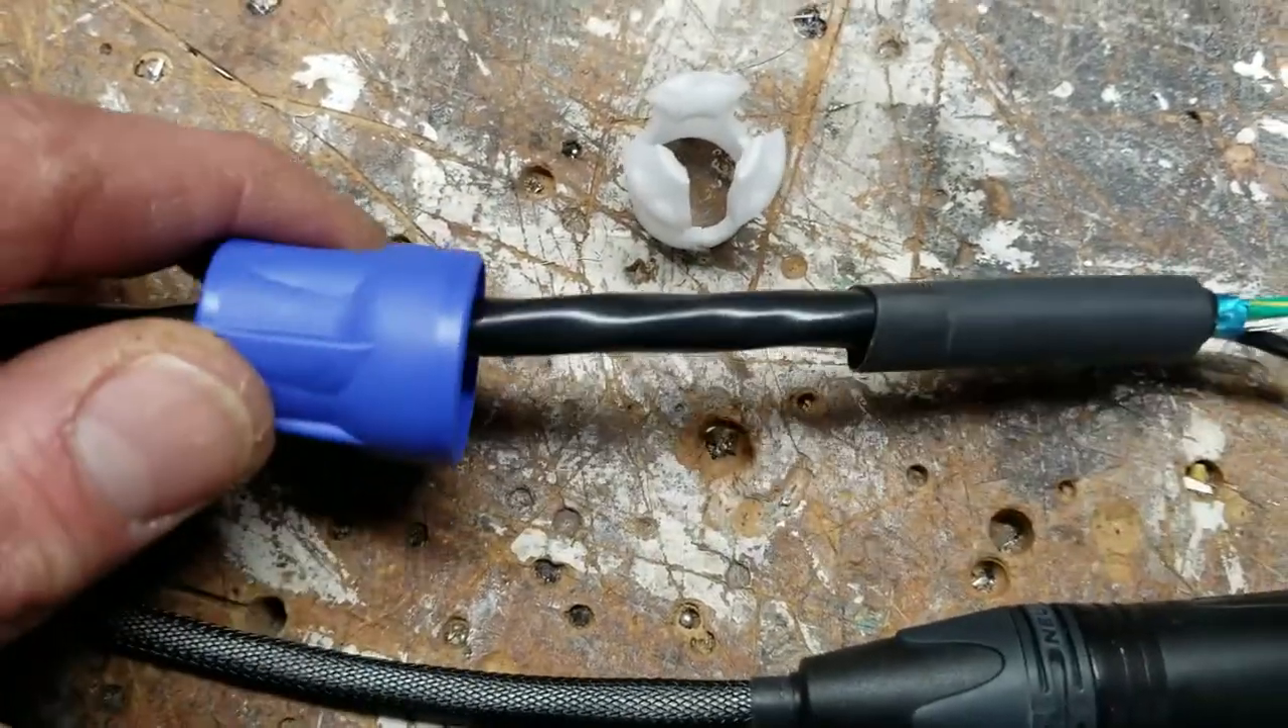Of course, I already slipped this boot on here because that's going to go up in the last step.